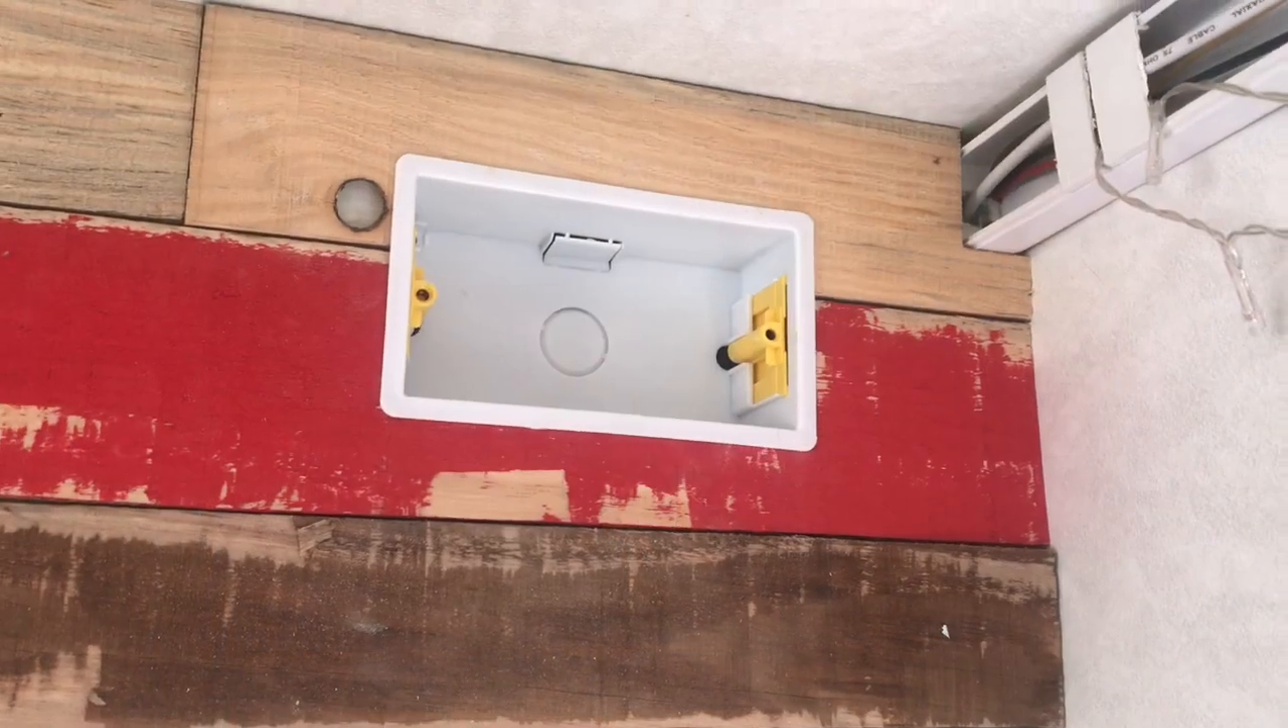The back box is in place.